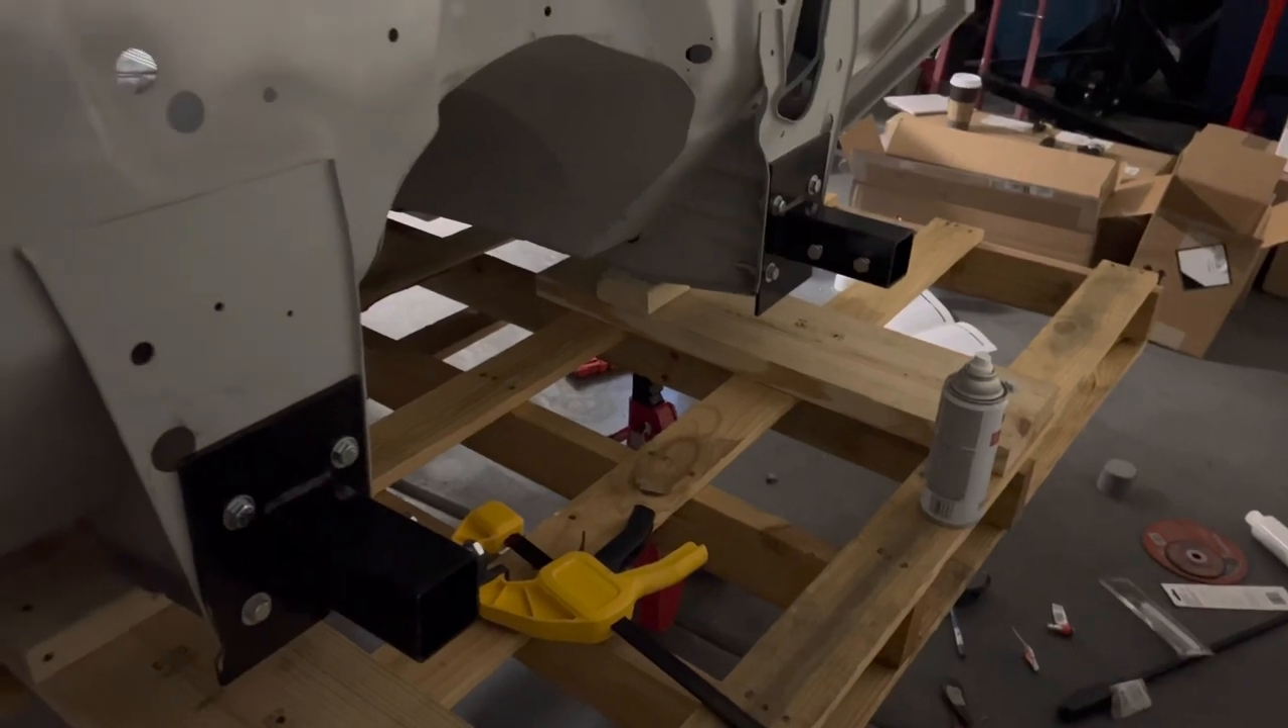Well, I managed to get both of the front brackets mounted to the firewall for the rotisserie.